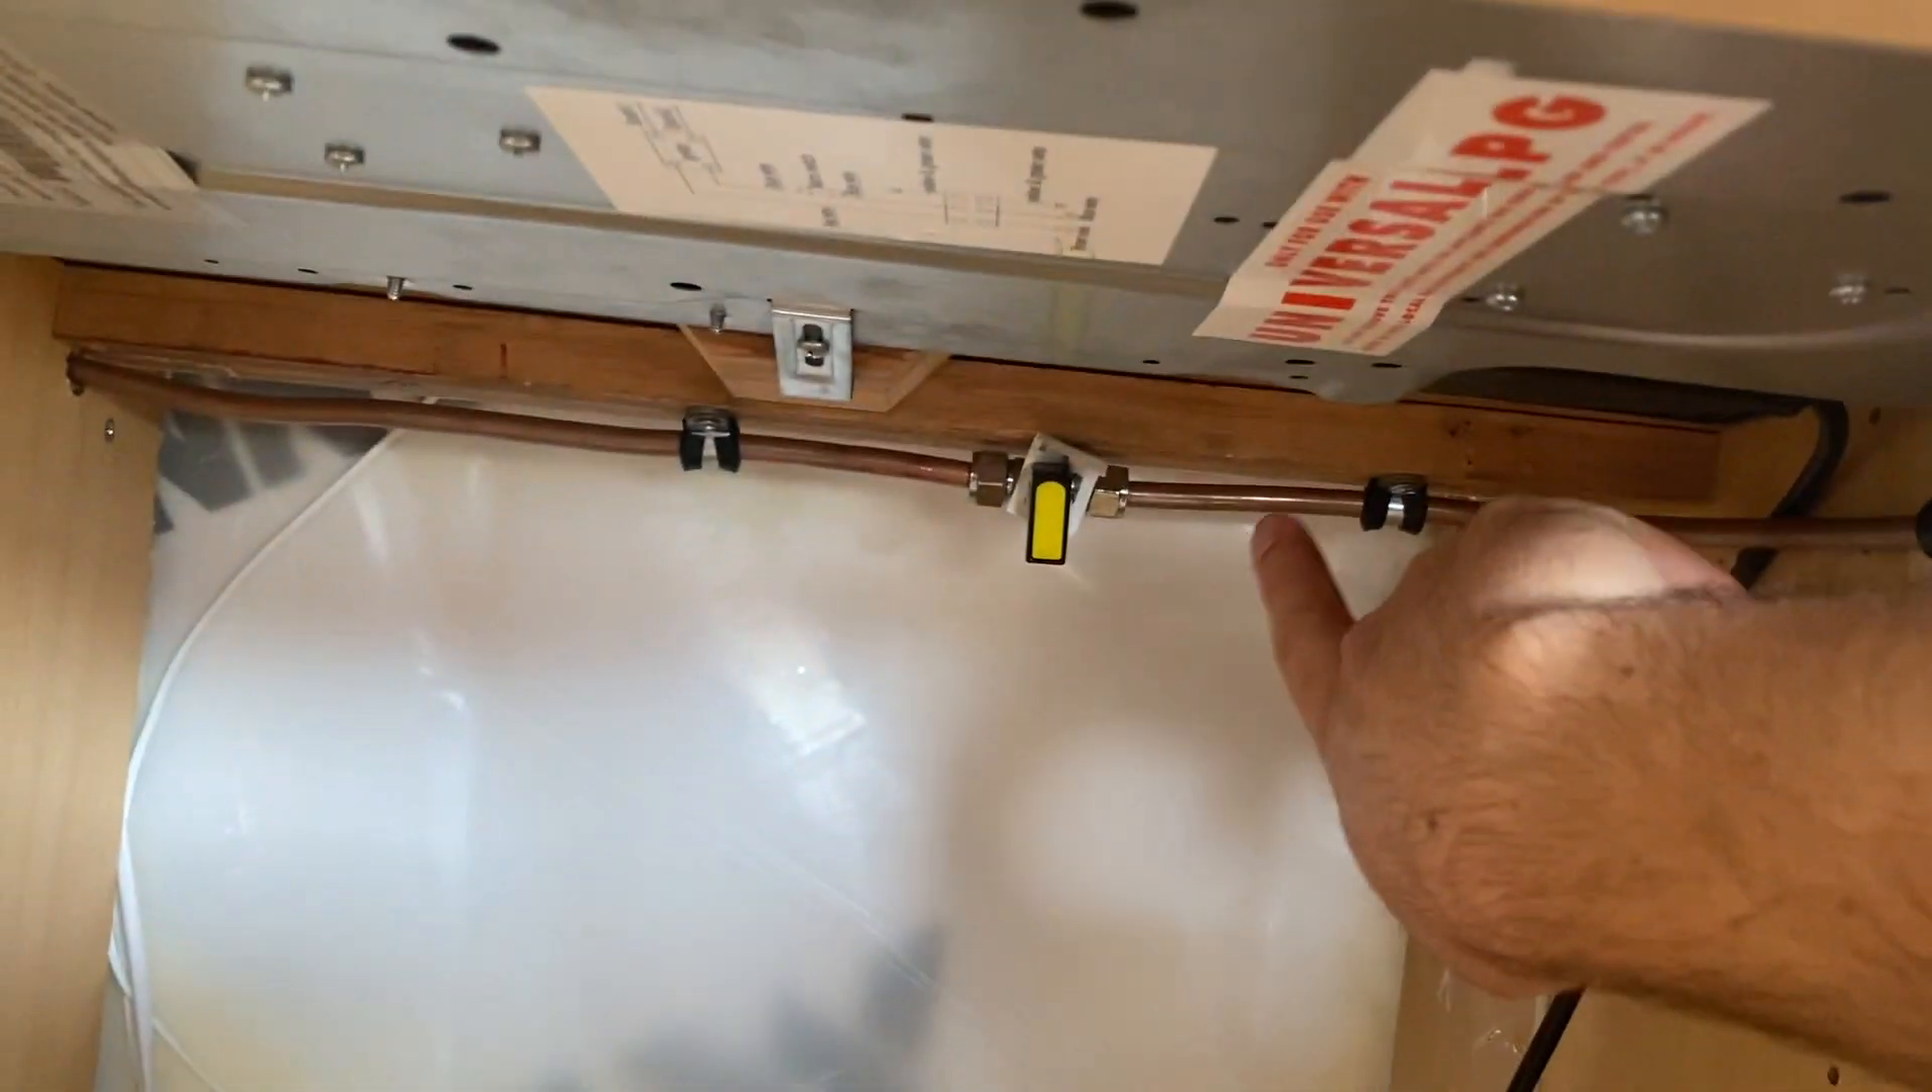I've run my copper pipe round with p clips supporting the pipe work at regular intervals.